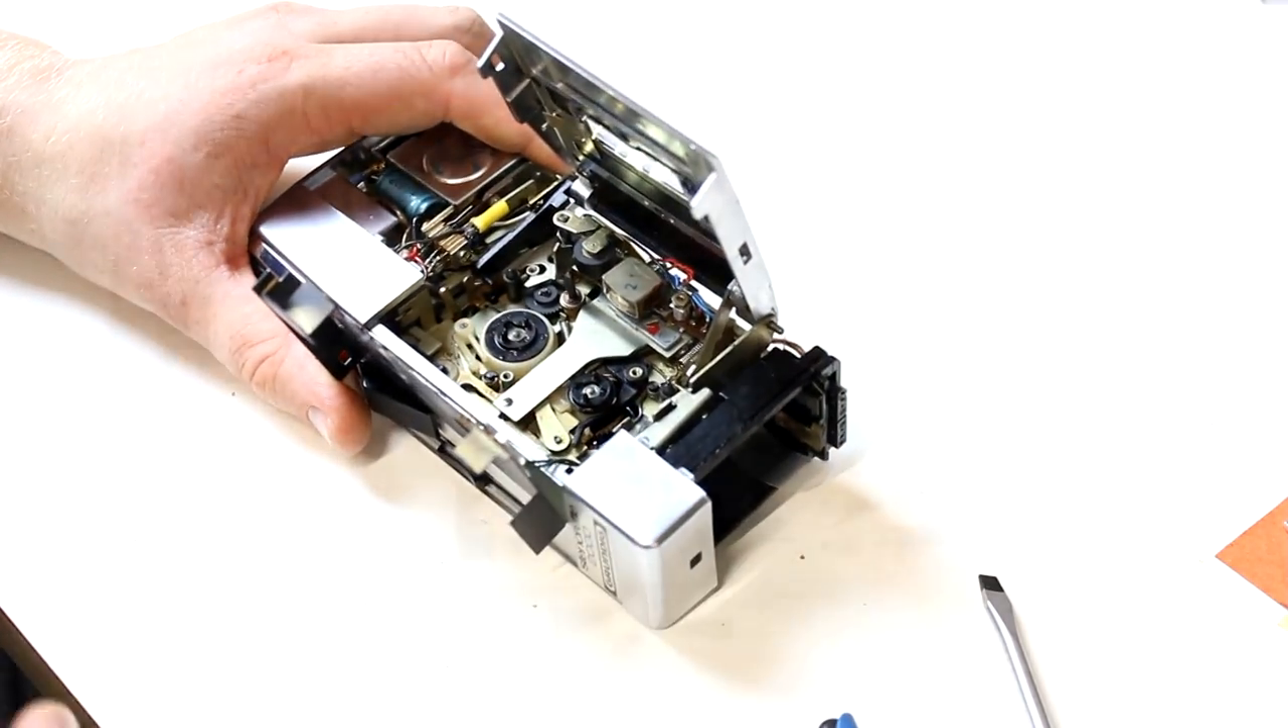After unscrewing just a couple of screws i can lift off this little metal shield here revealing the inside of the actual tape drive mechanism.